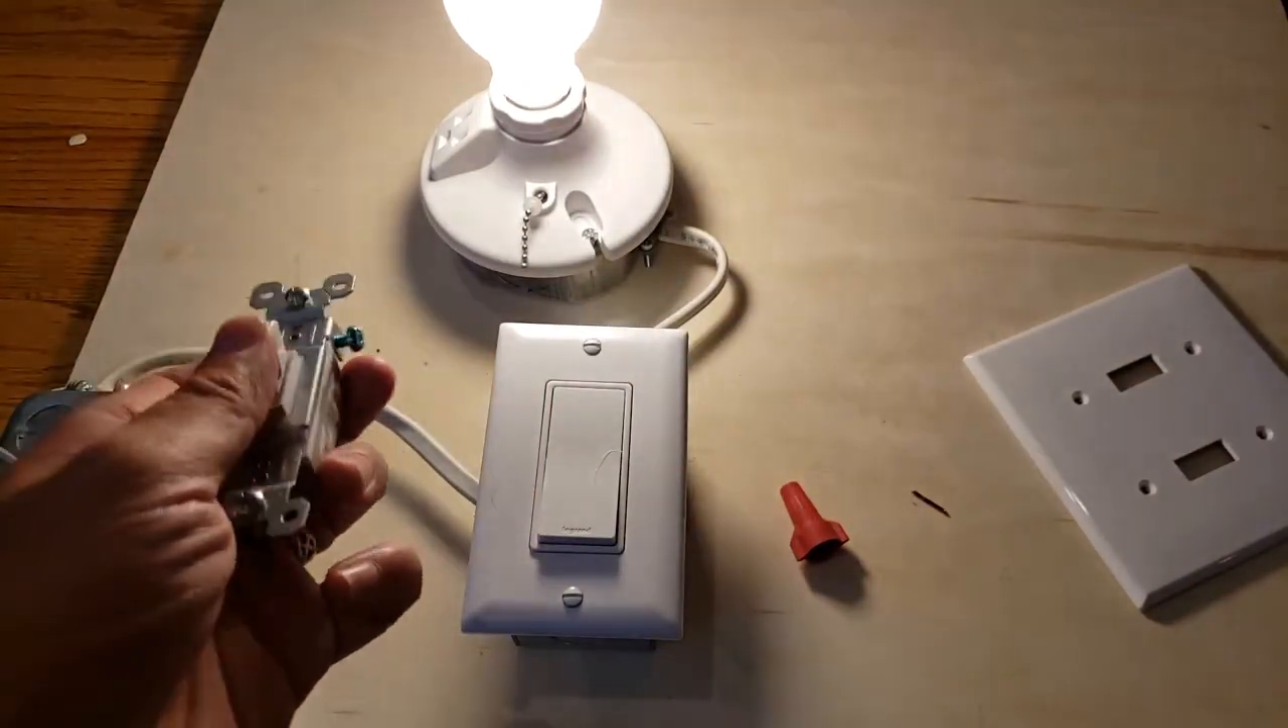We went ahead and we changed out this old on off switch for an new on off switch and you could also do this with dimmer switches.